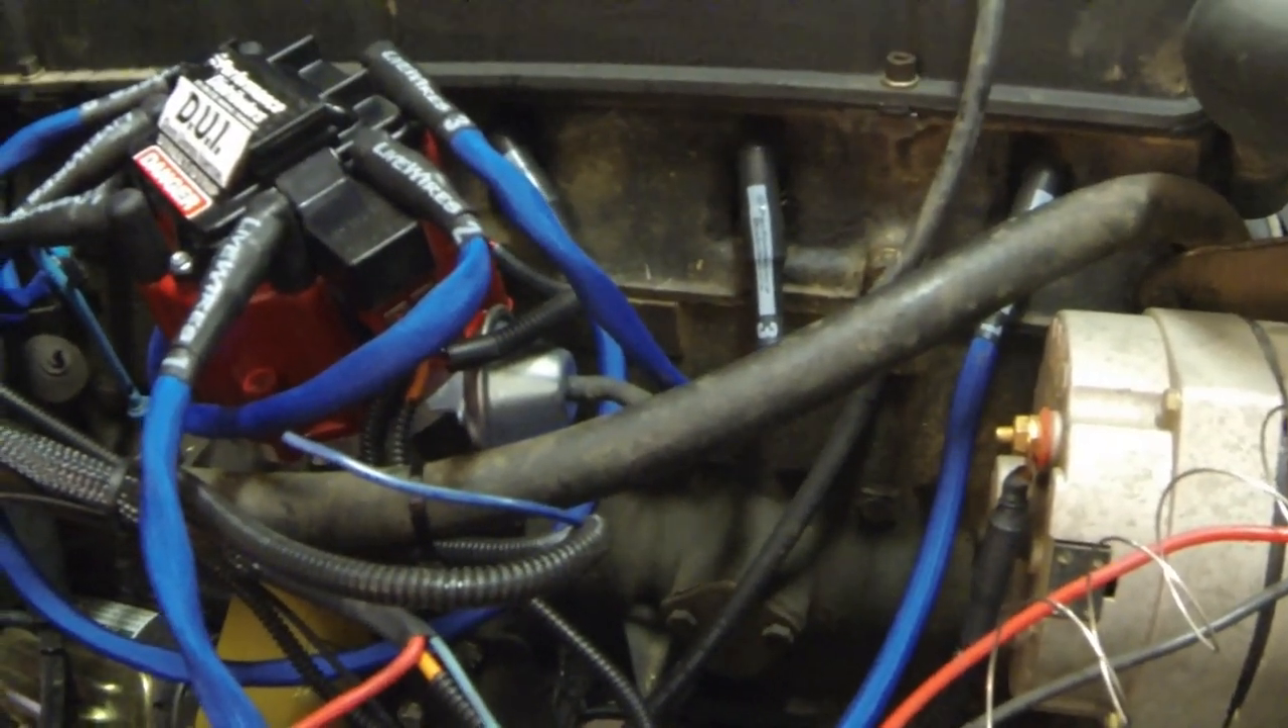Okay we've got the distributor and the wires in.